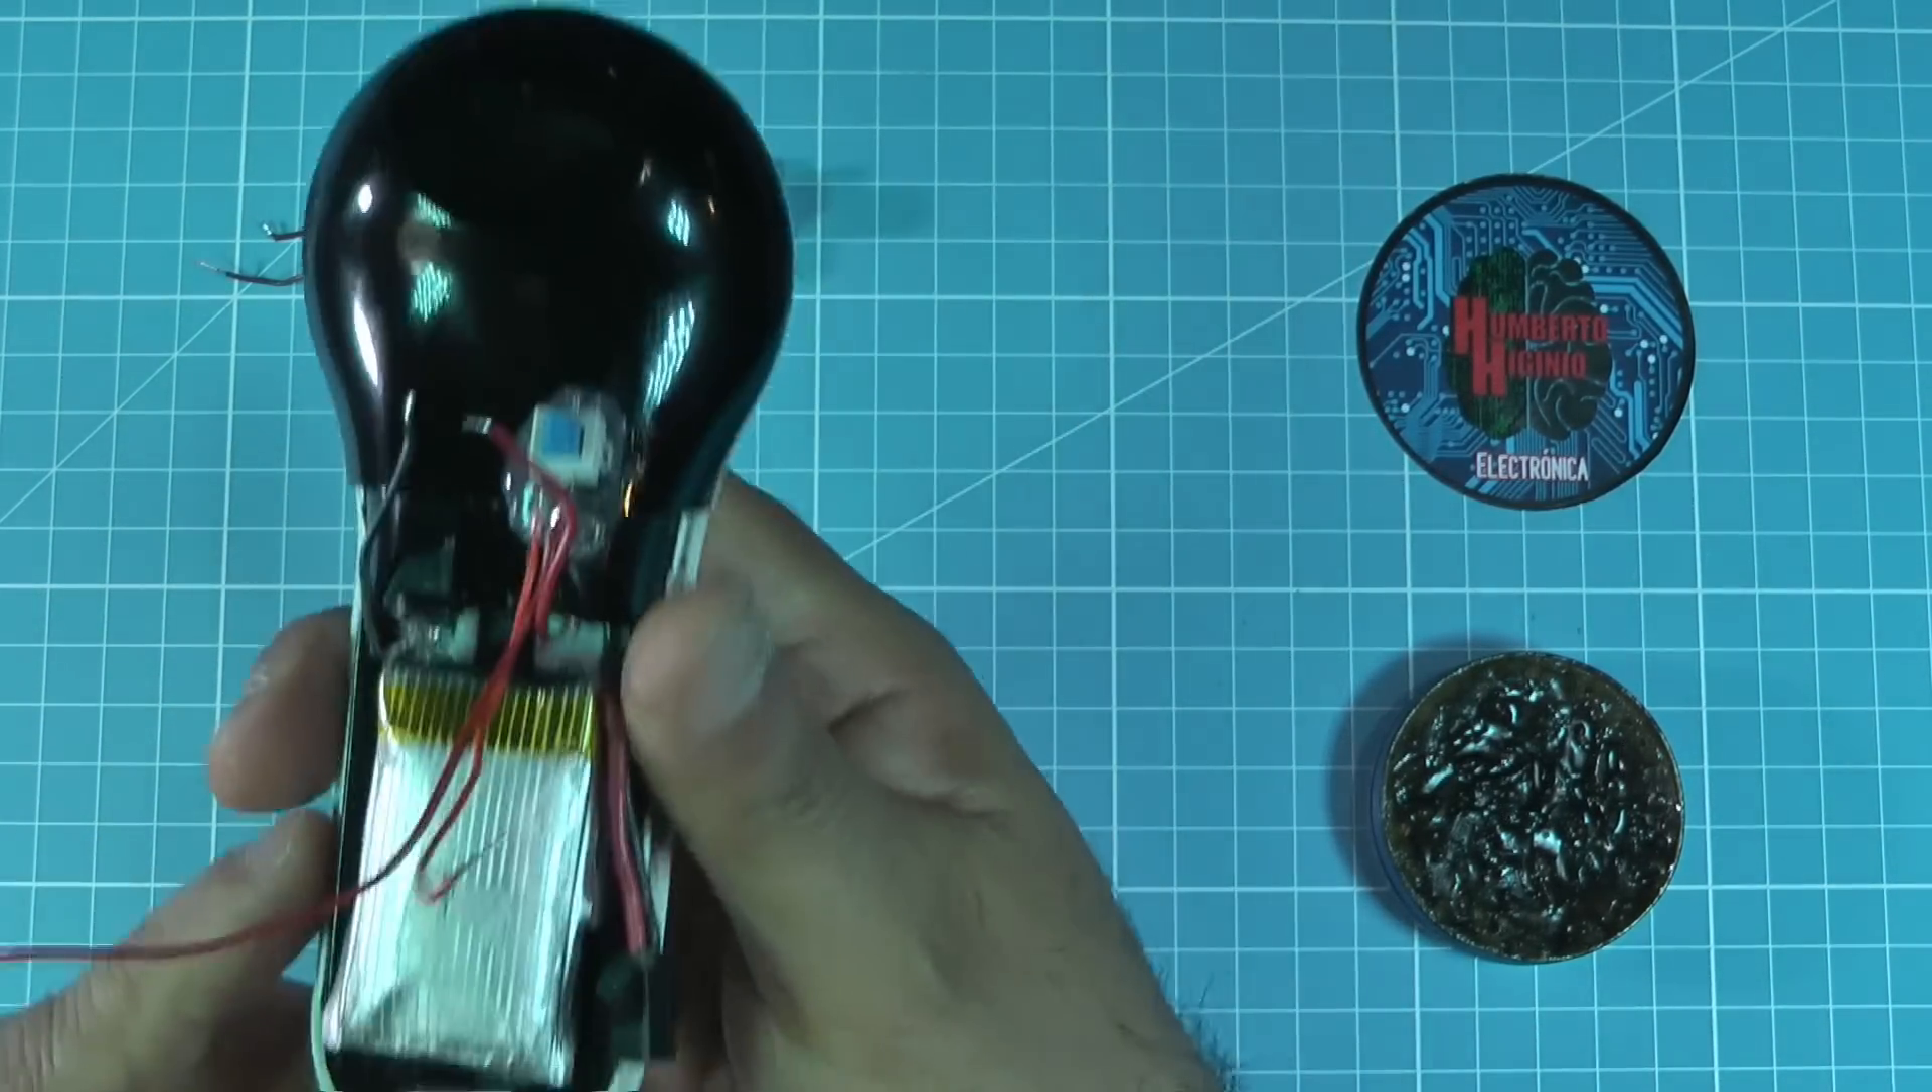Esta batería lipo lo vamos a poner así por acá quedó bastante bien.